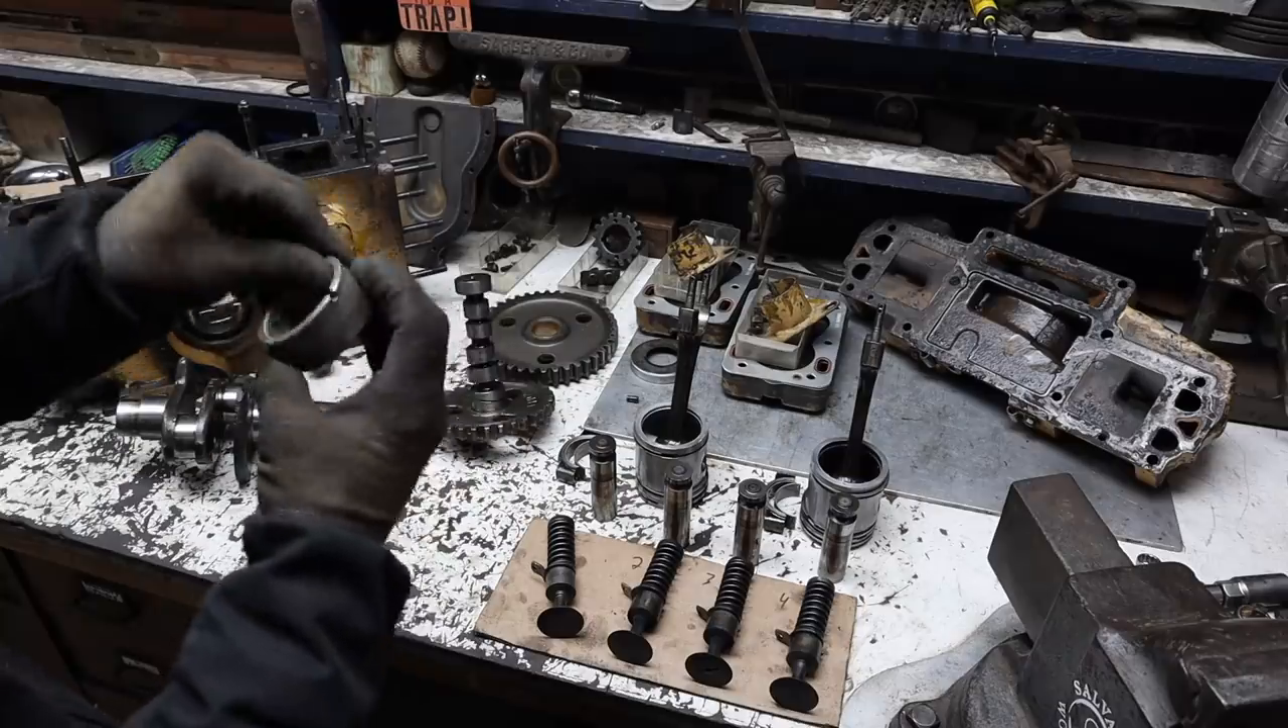So, this is the pony motor all stripped down to about nothing.